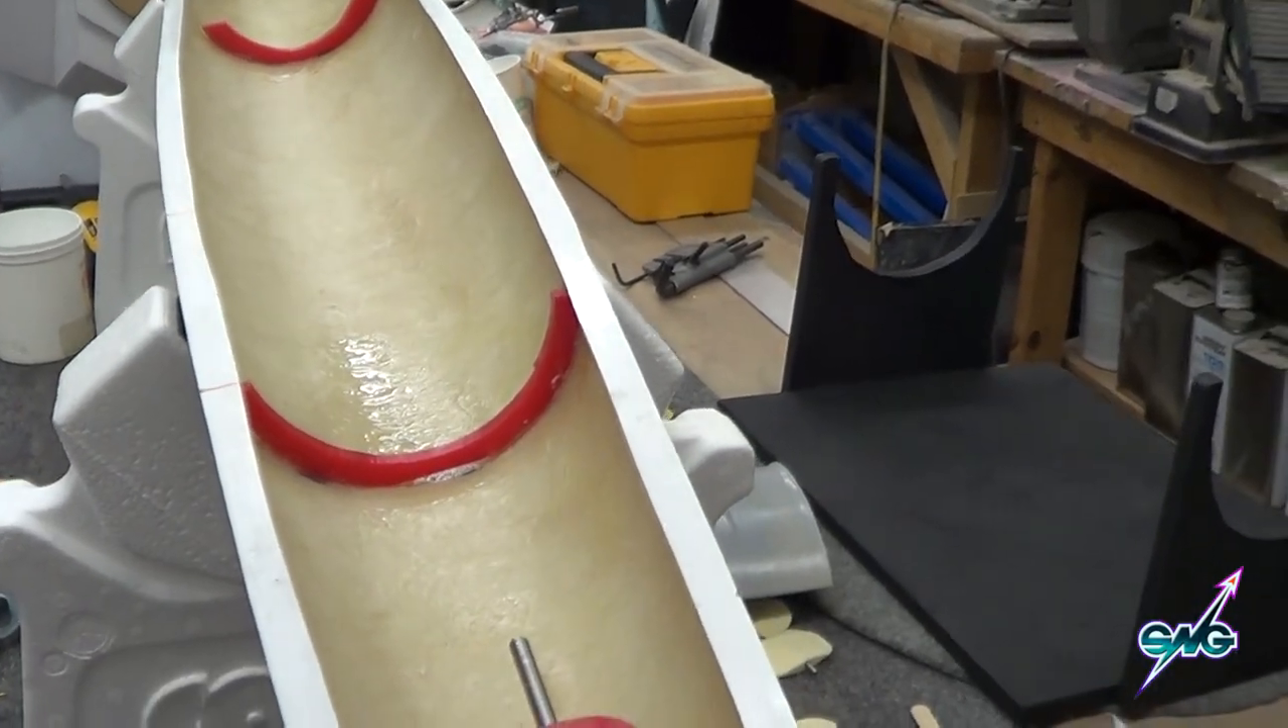Okay both bulkheads are in I just used ca and some kicker and I'm telling you those things are in there so strong I don't need epoxy.